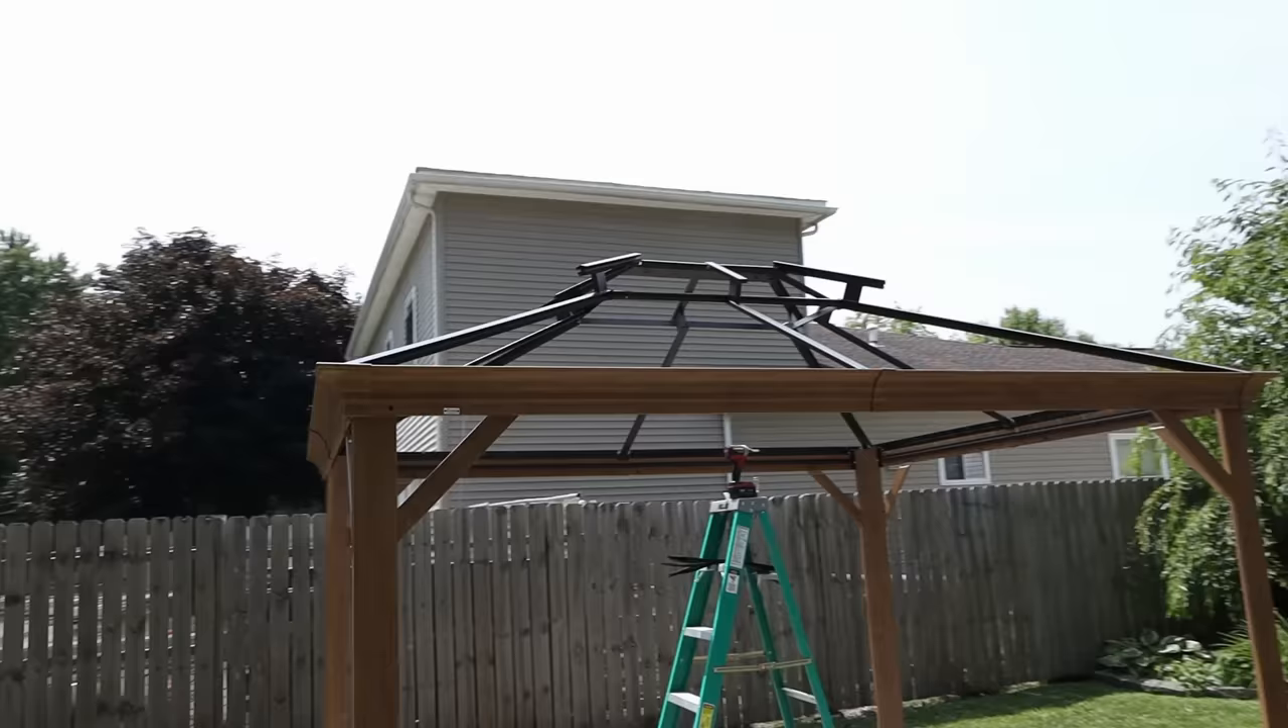Got most of the roof frame up.